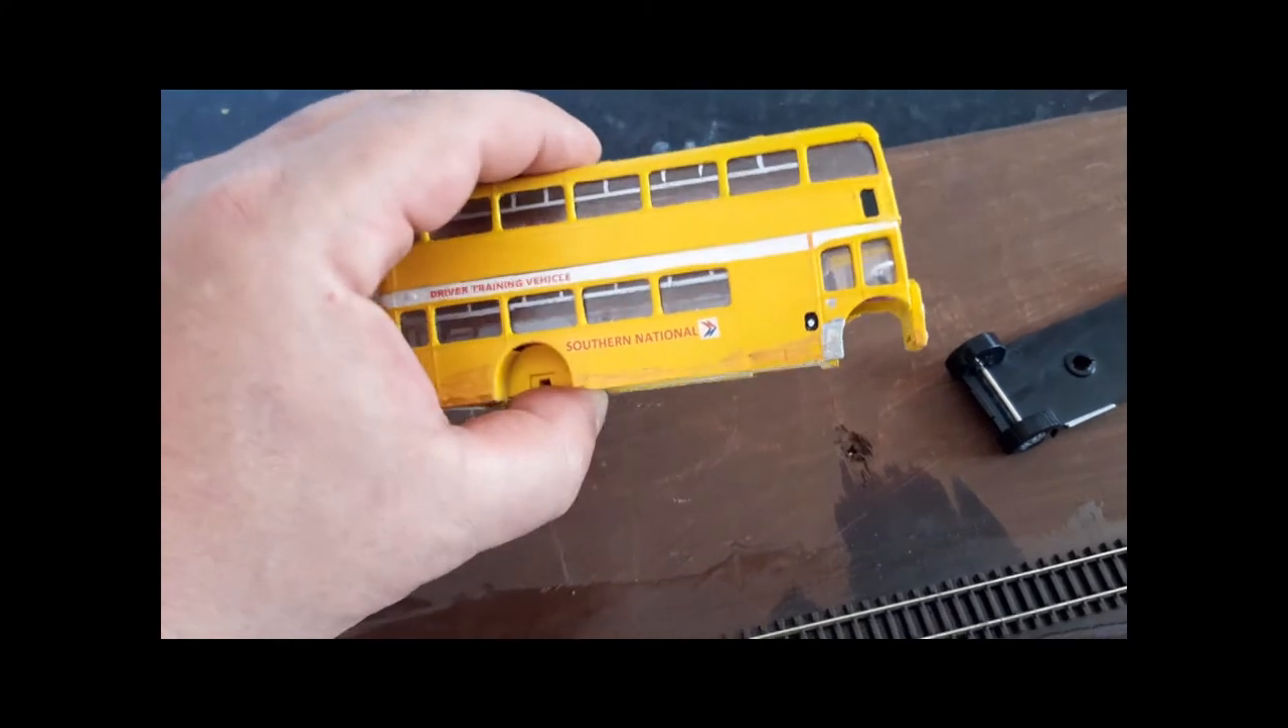The G clamps and the cardboard are now off, of course, and our top deck and our lower deck are glued together.